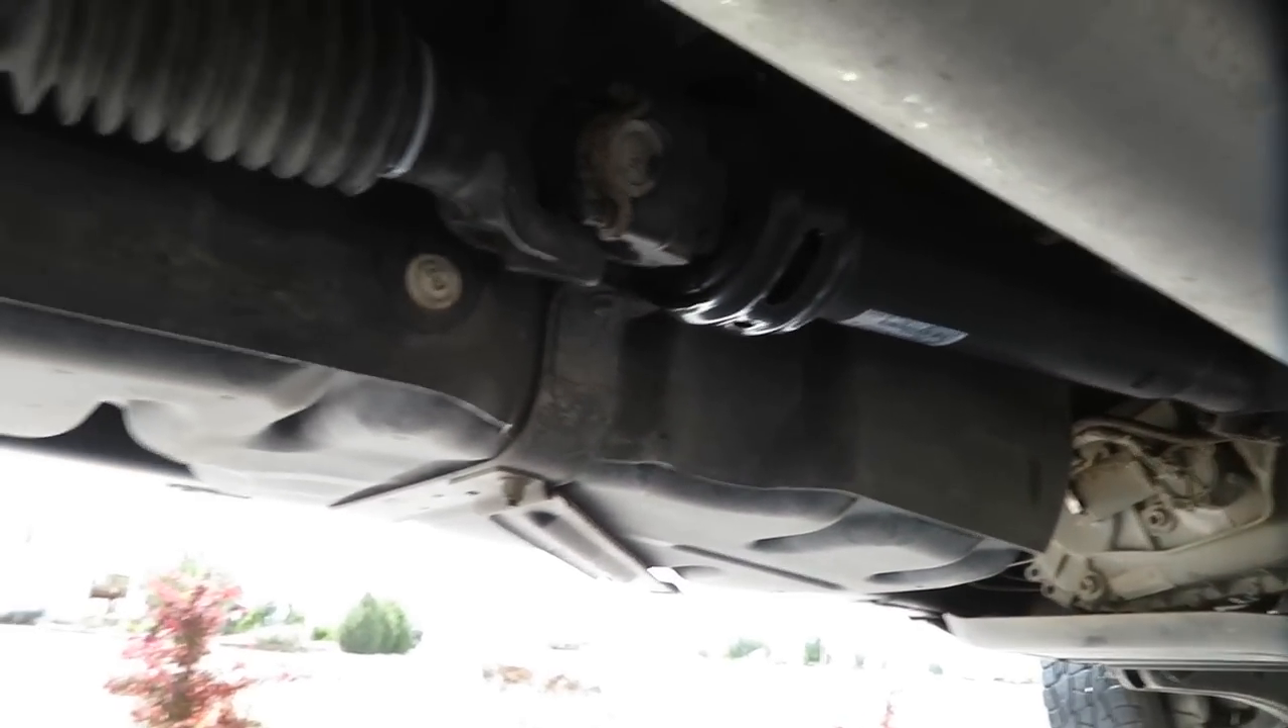Drive shaft is back in the truck.